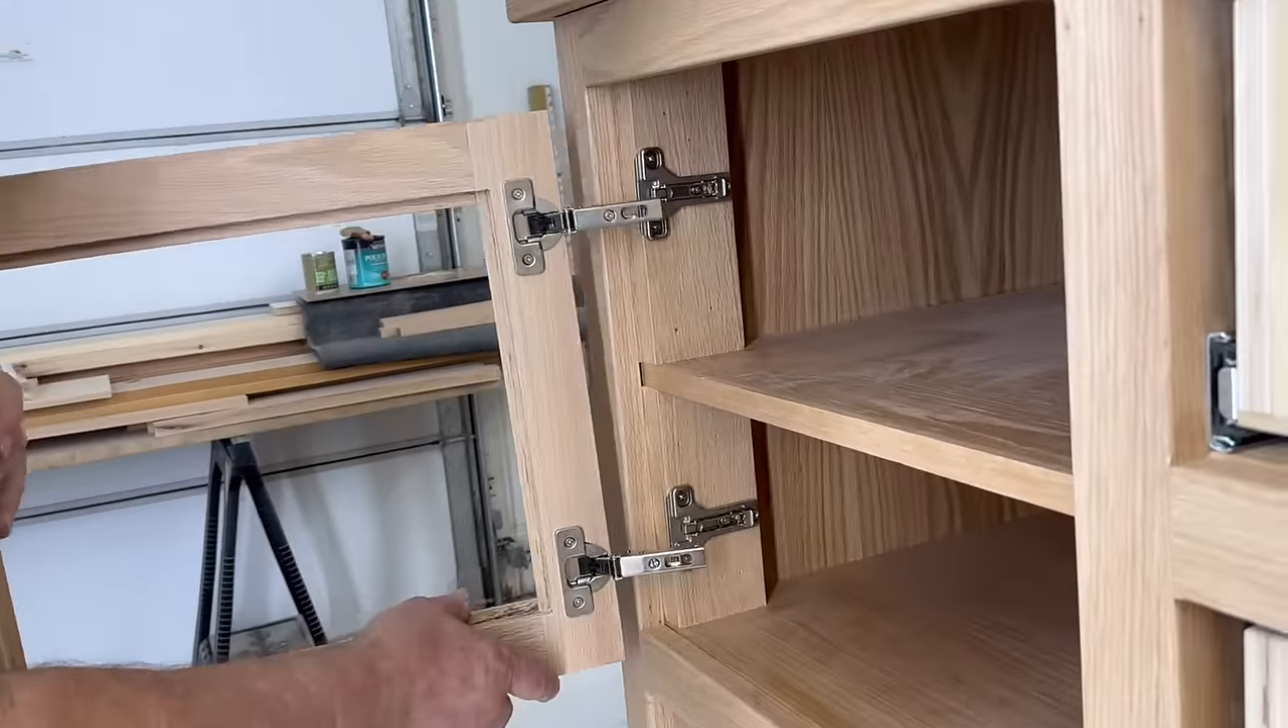We've already got our hinge plates mounted on the blocks that we installed.